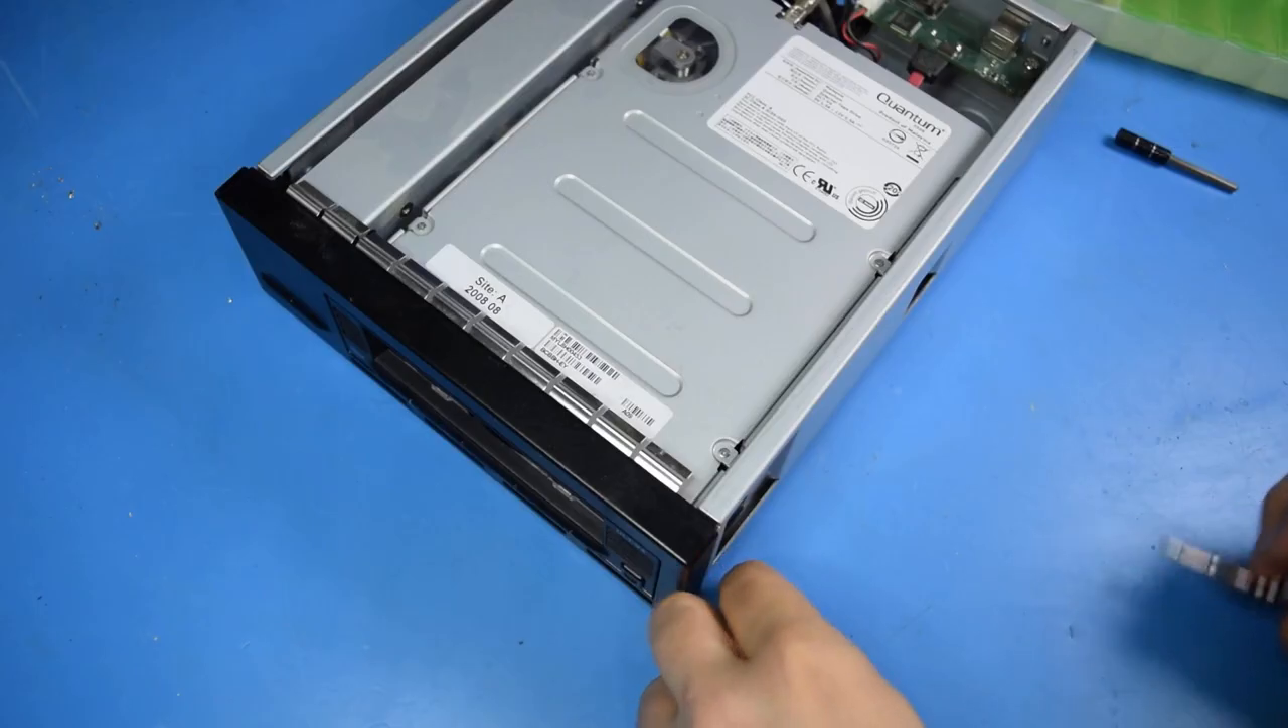We still need to extract the tape drive itself, and then open that up.